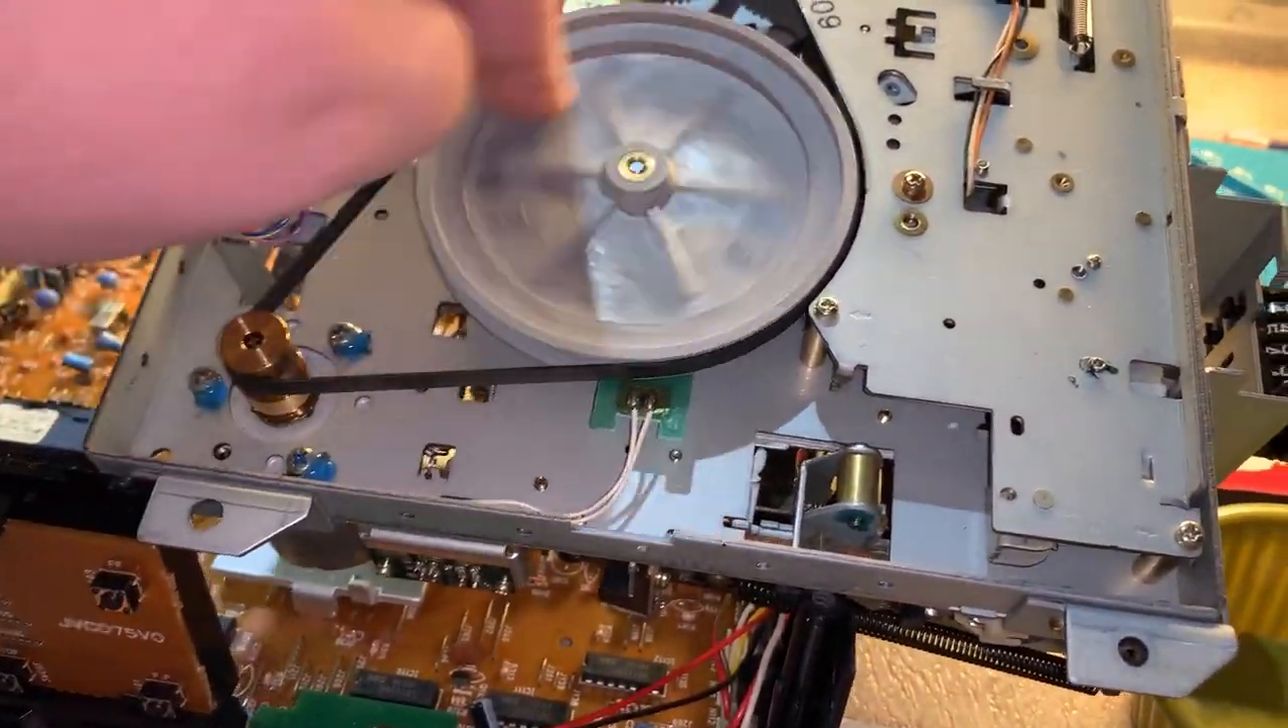There we go belts on it's good.